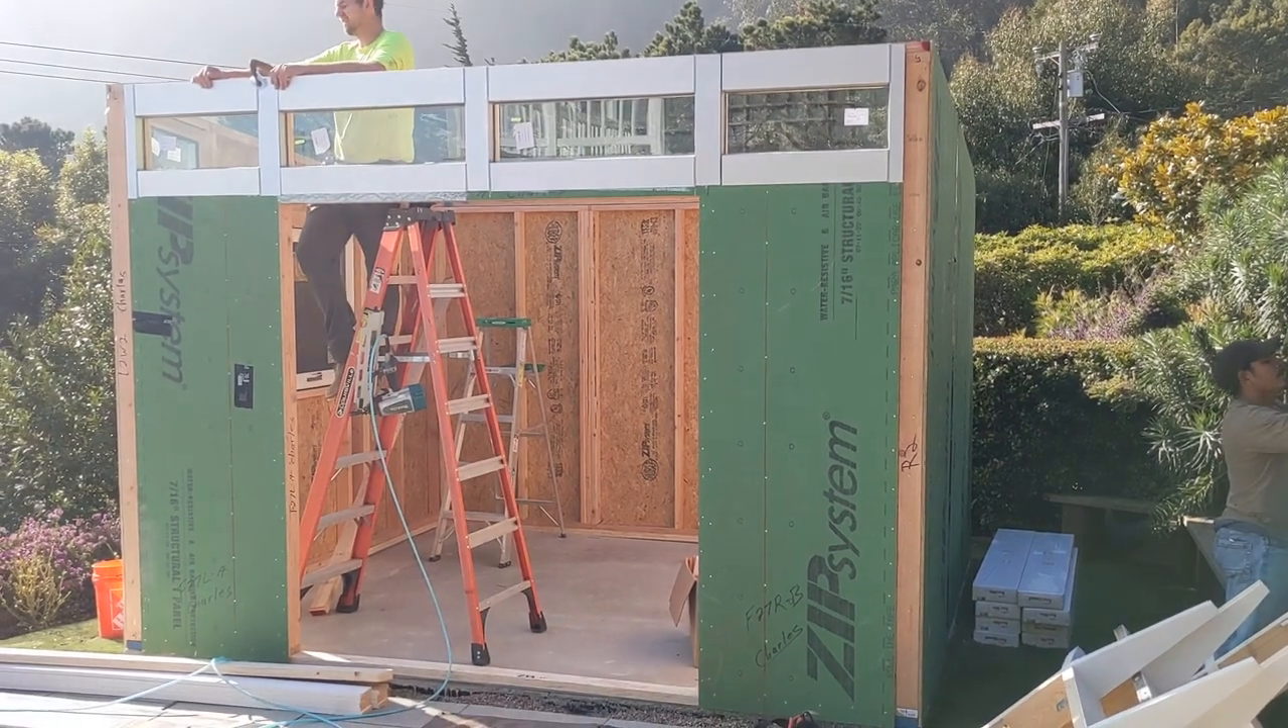Delivery was at 9. And we already have our outer shell up.